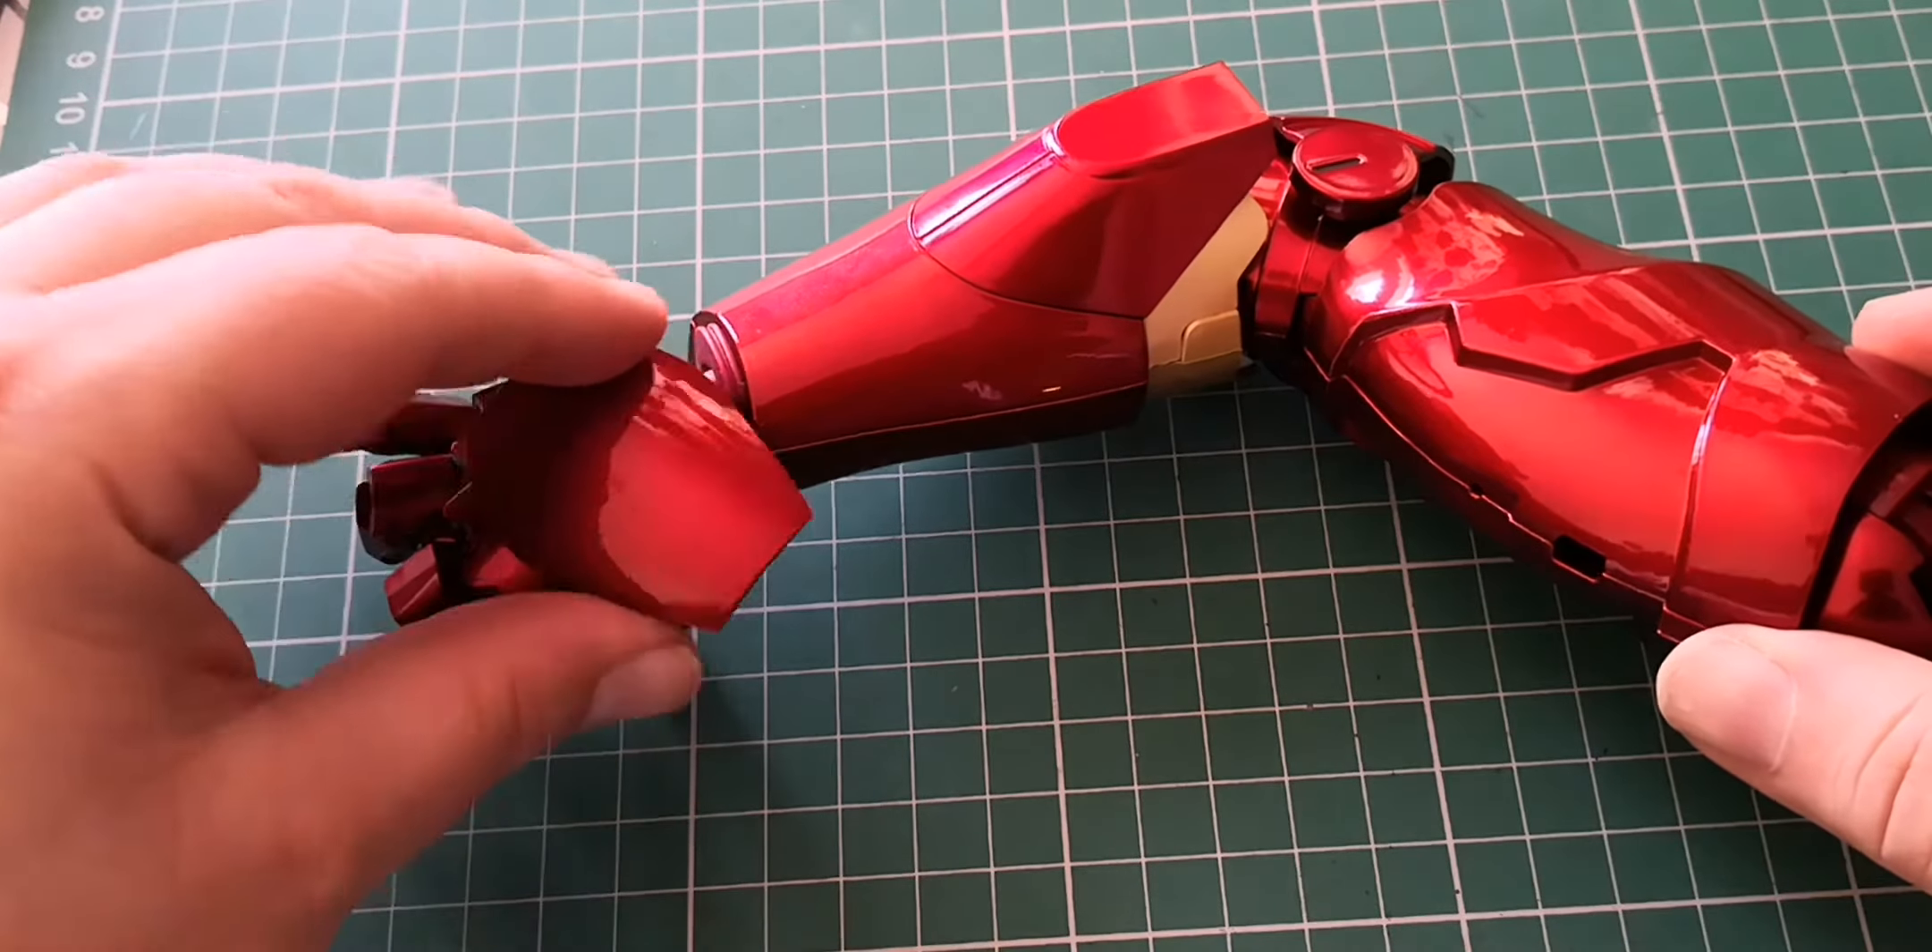Obviously I've already gone ahead and put the hand on.